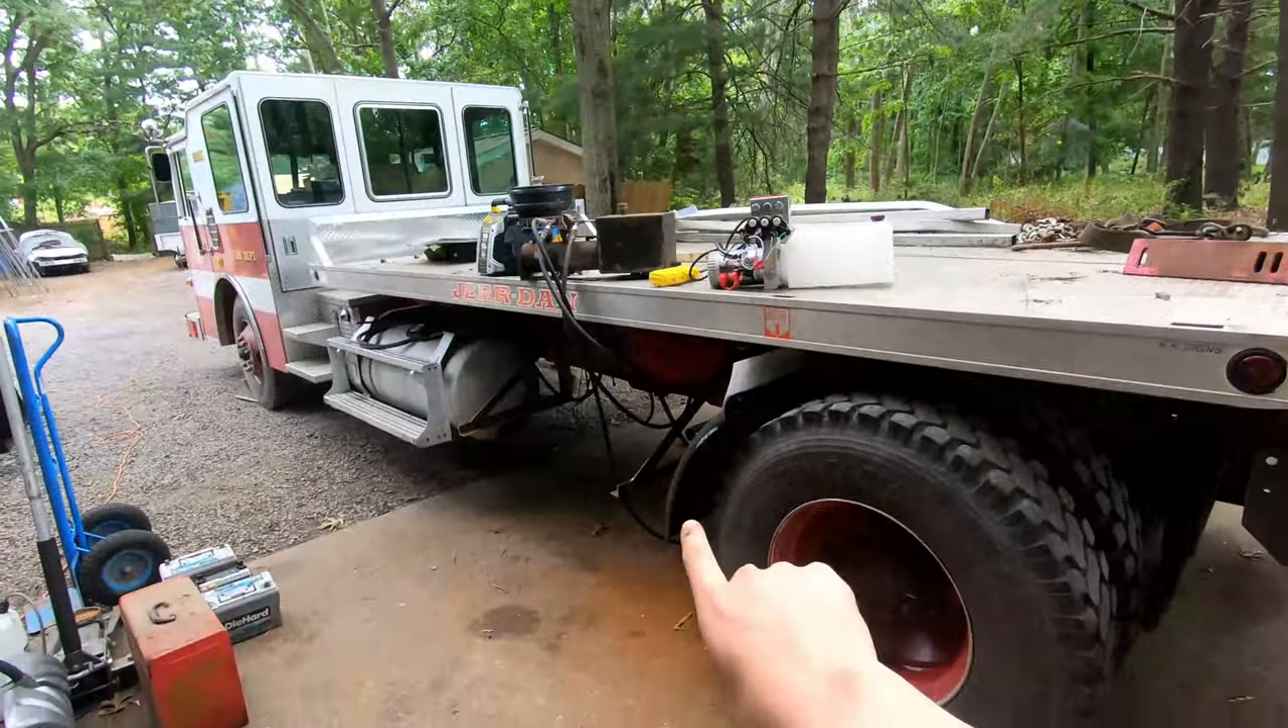I got to get the bed off. I got the toolboxes out already.